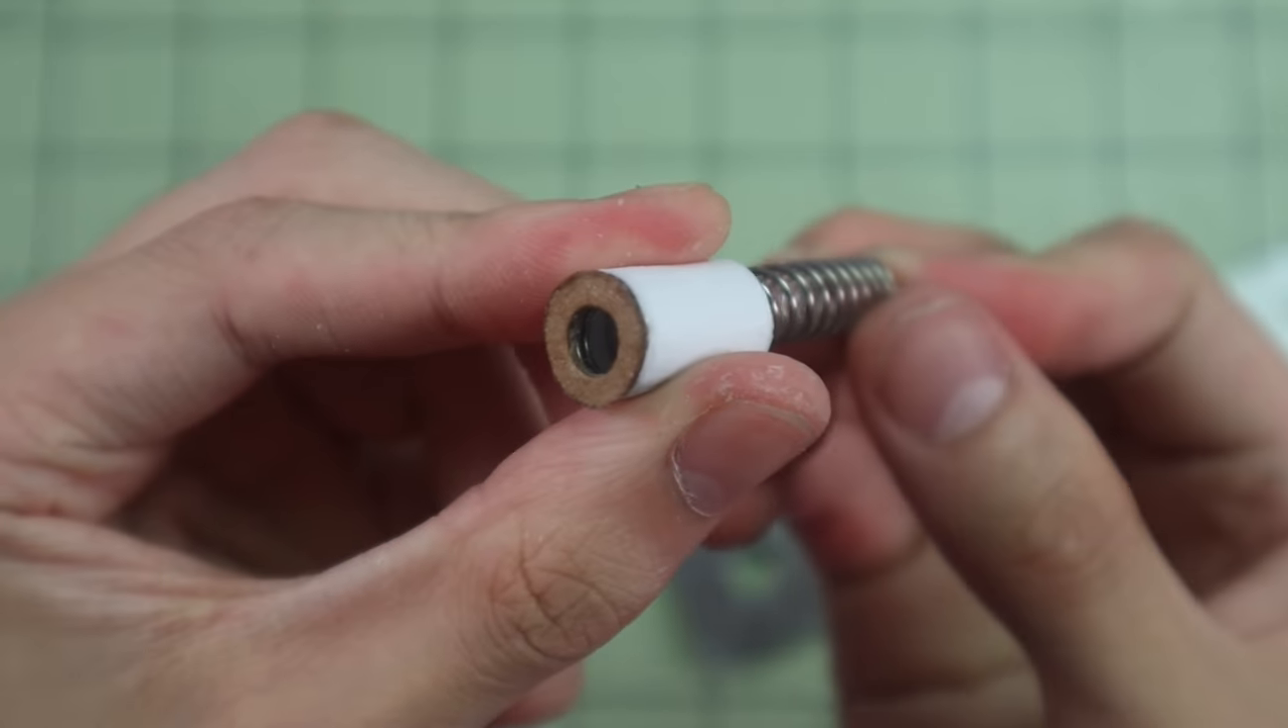This little binder board ring got glued onto the back of the barrel and I made the length of the barrel the same as the spring when it's fully compressed.